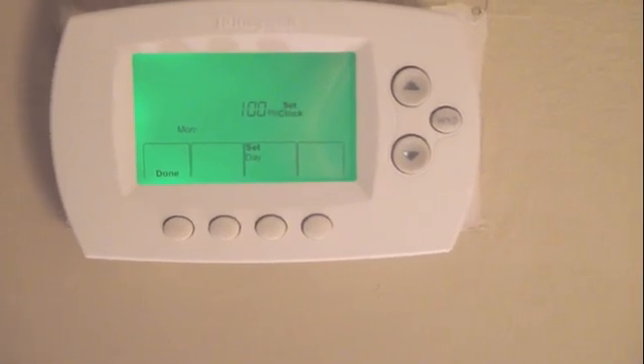So you can see the thermostat's been installed. It's powered up.